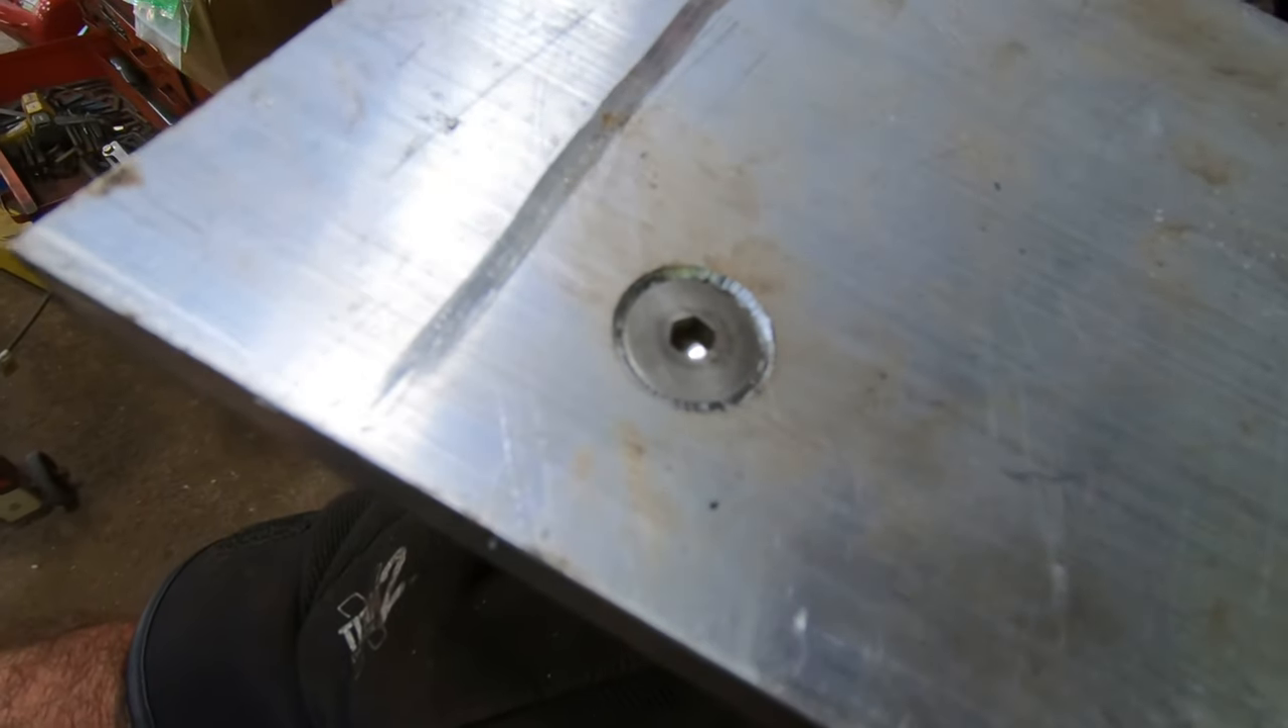We've got our flat head bolt down there. You can see it's recessed under.